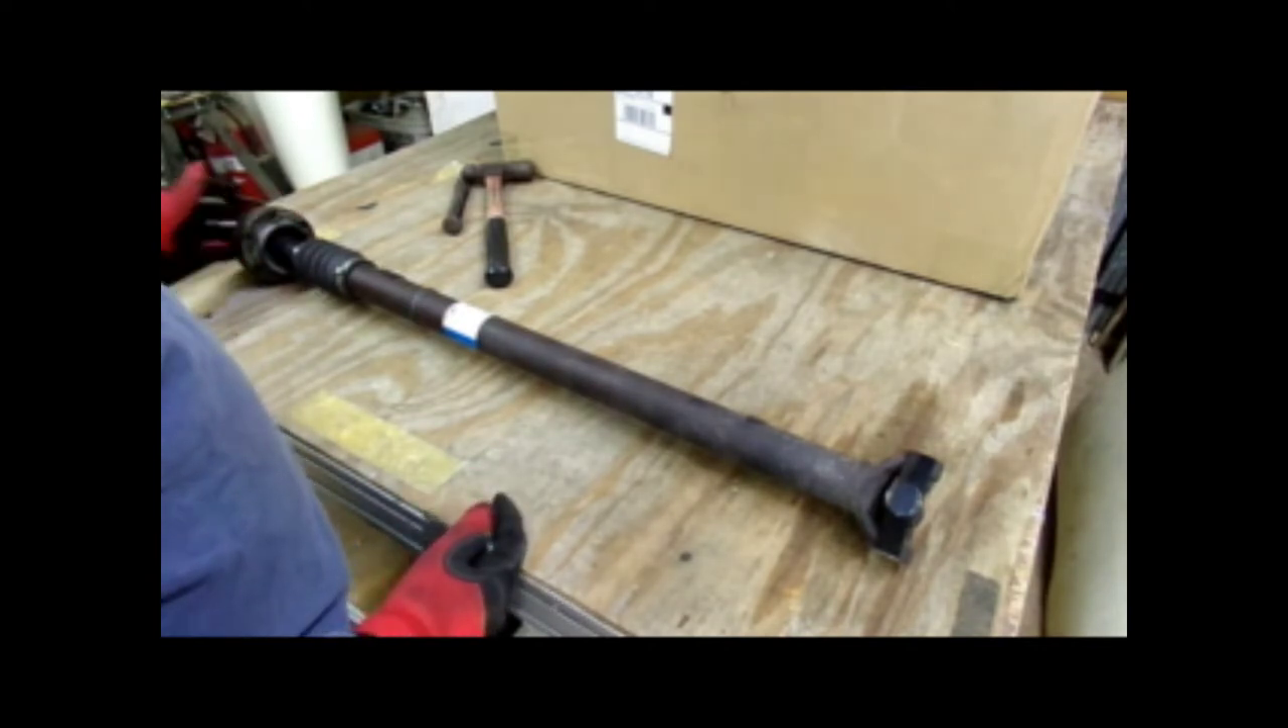Okie dokie, we got the drive shaft out.